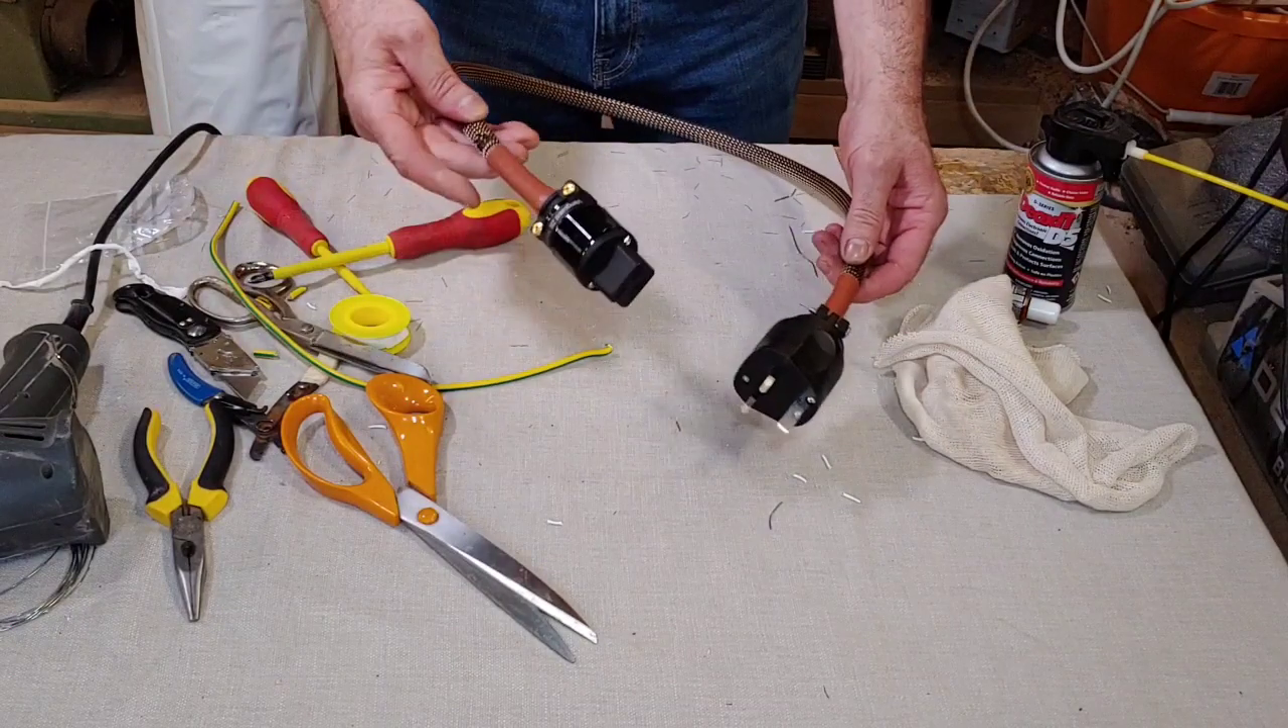So Here we have Our mains cable made.